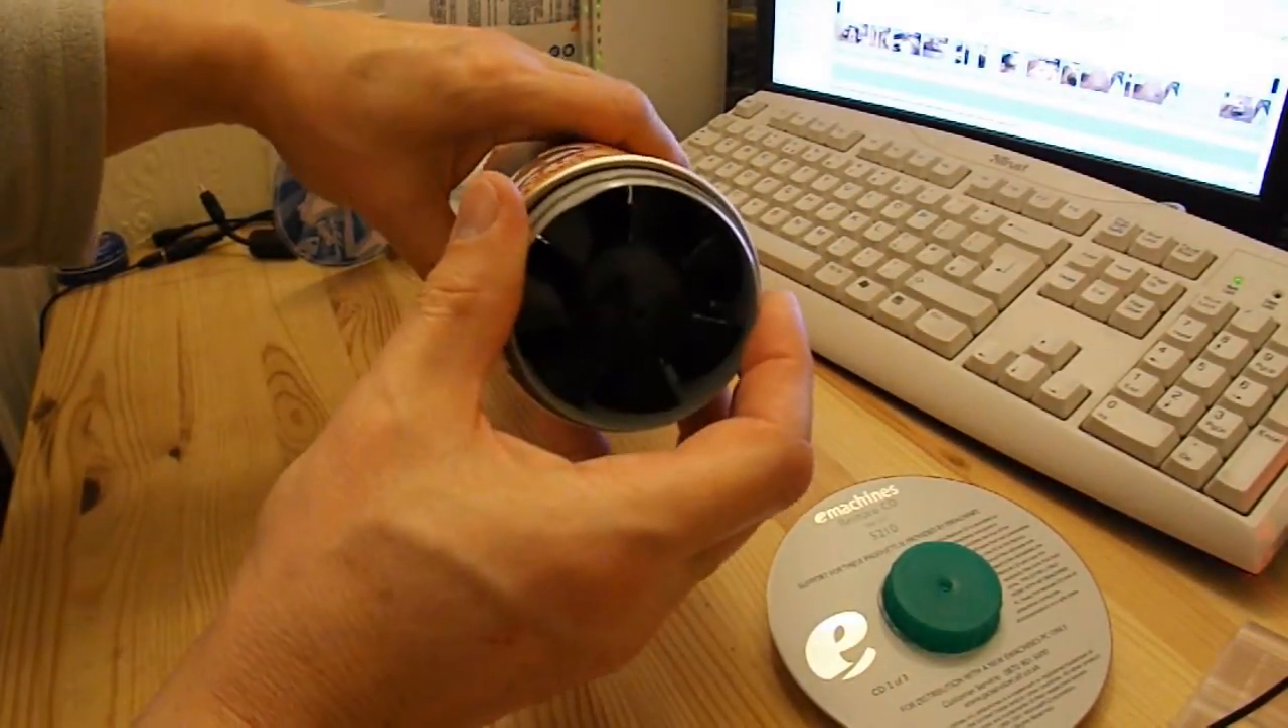This fella, the fan, is a nice fit right inside.